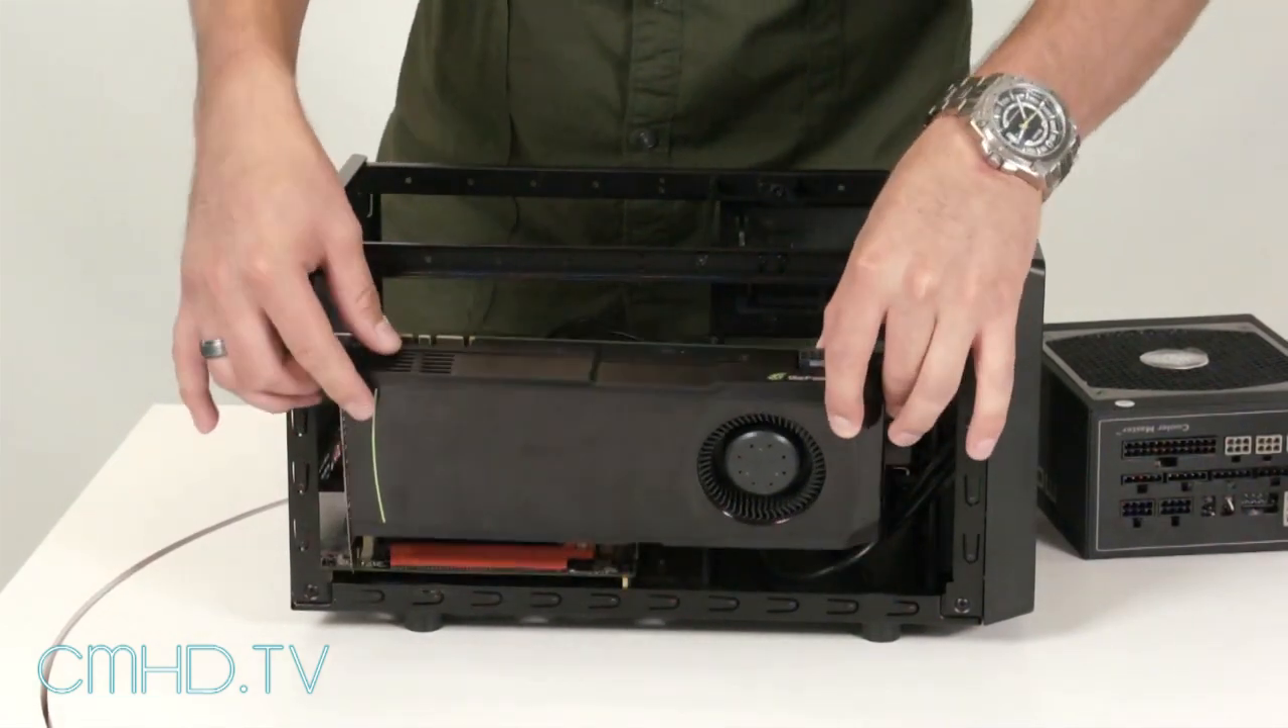As you can see the card is really long it's about three -quarters of the case length but it fits inside with no problem.